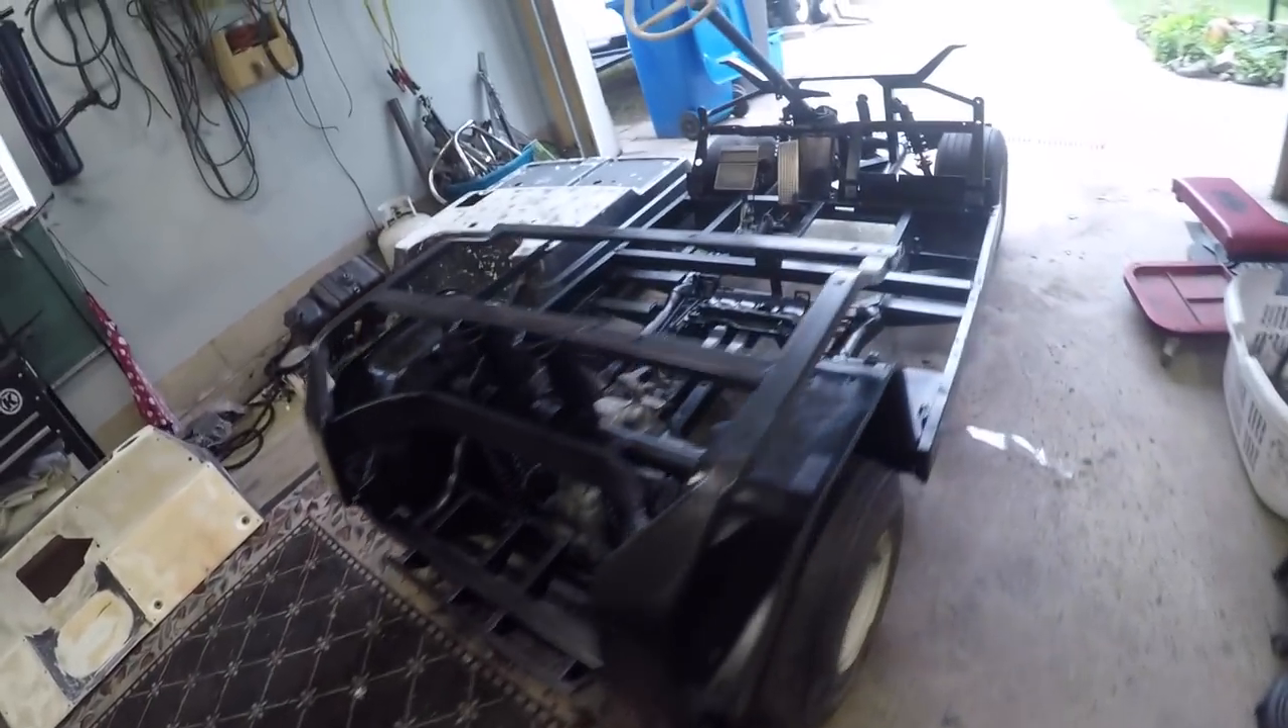I got the body off her. She's a body off restoration she is.